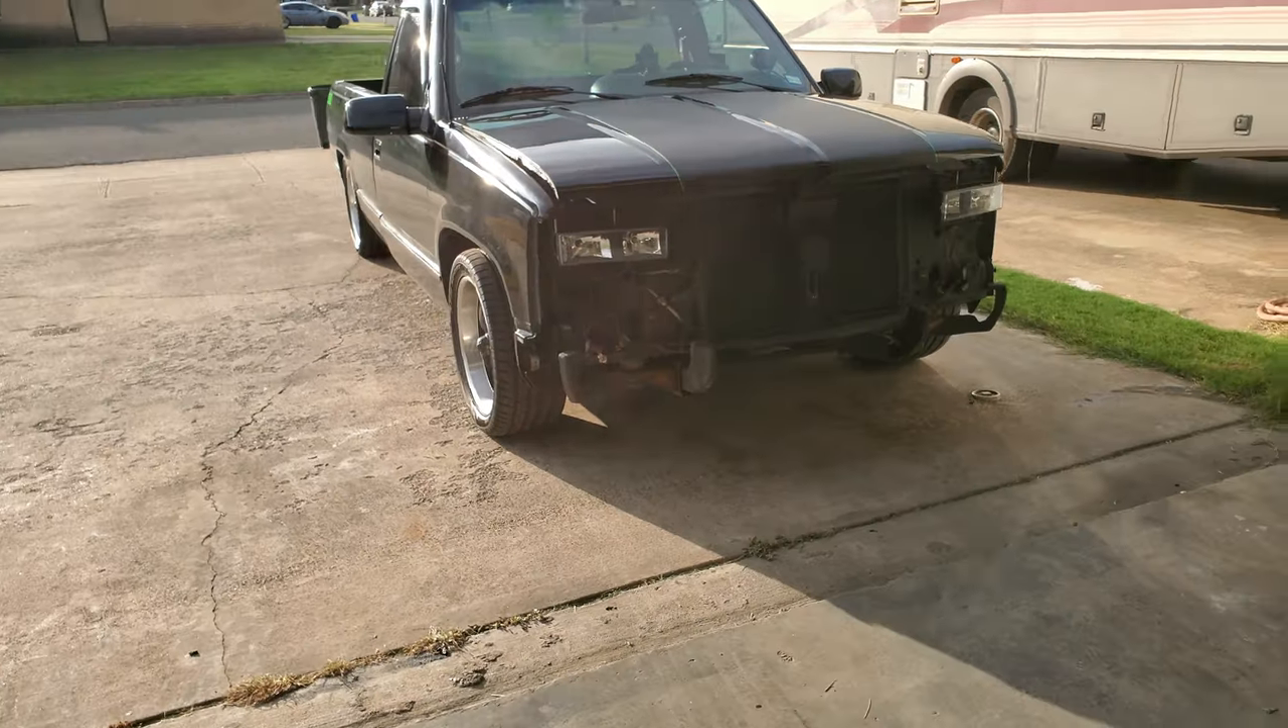We got the front end all tore apart here.